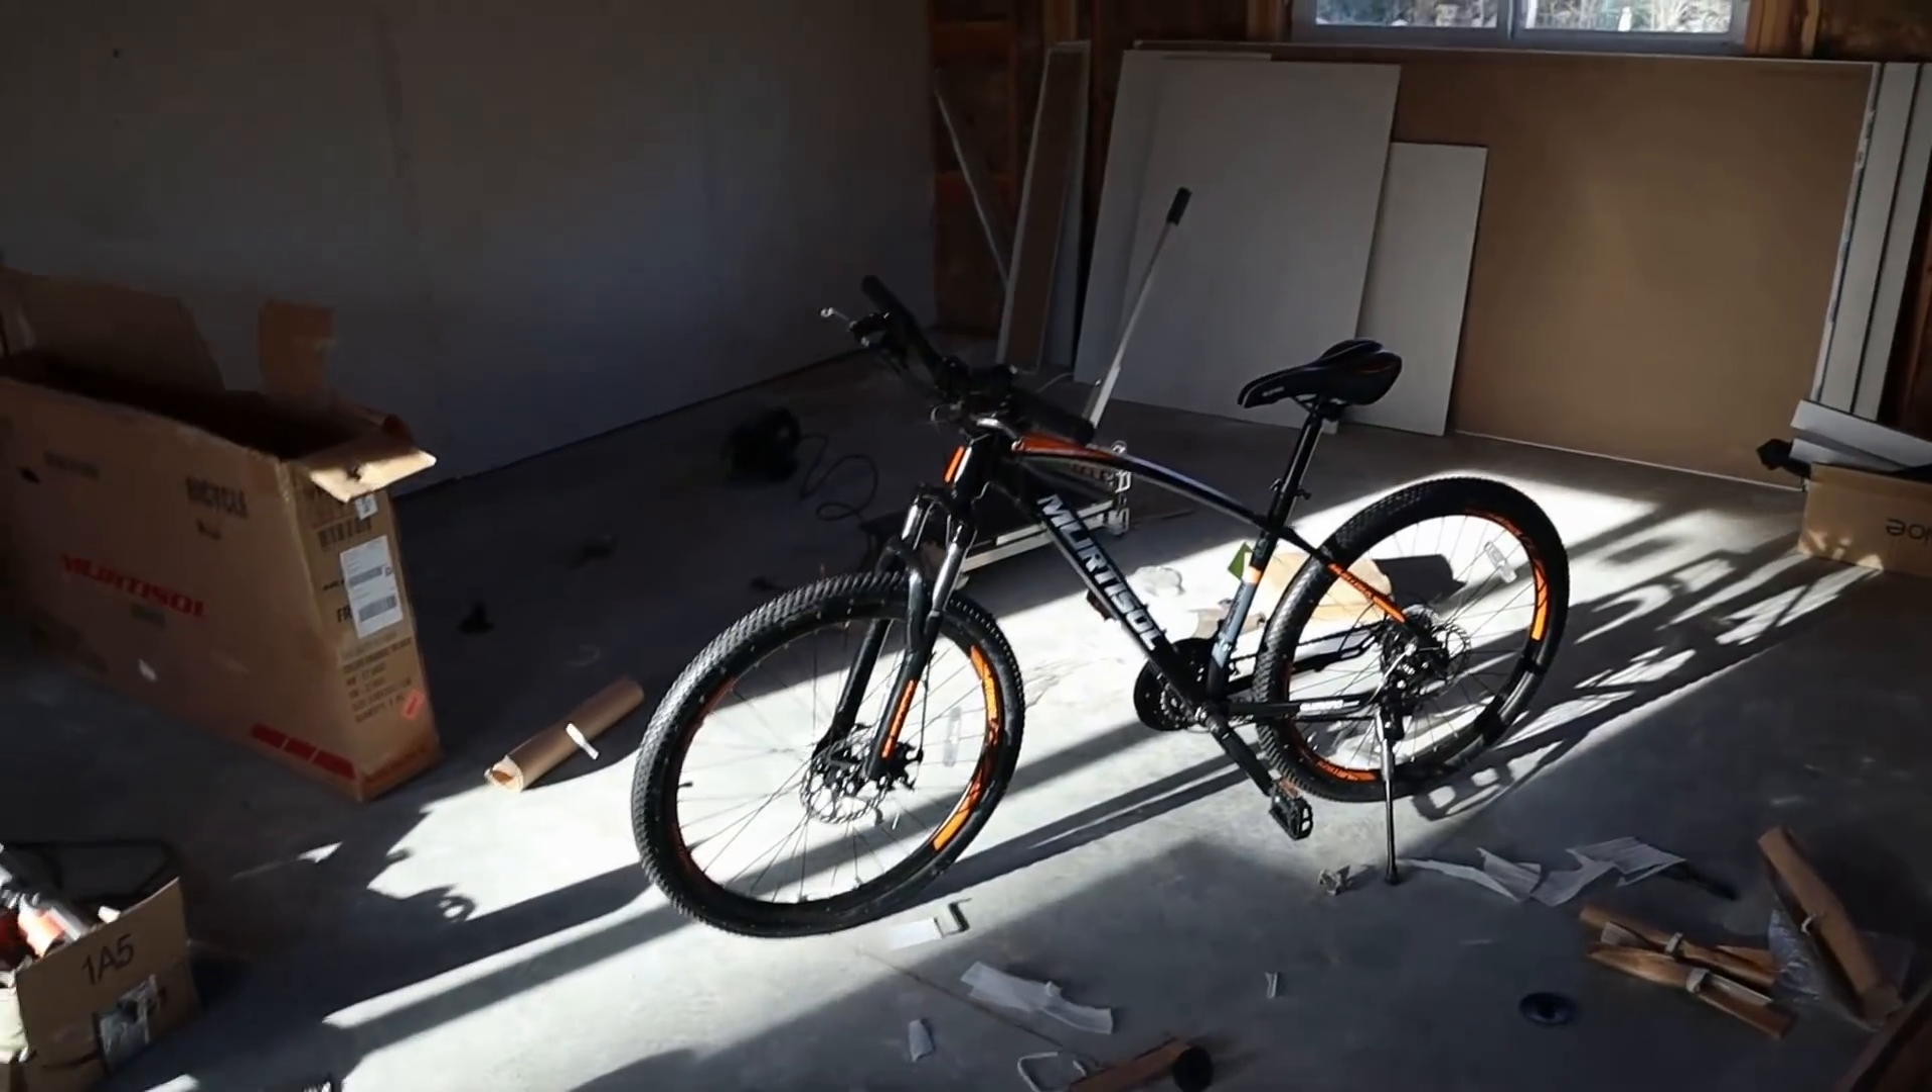All right, you guys, so it's been about 20 minutes and I just finished assembling the bike.